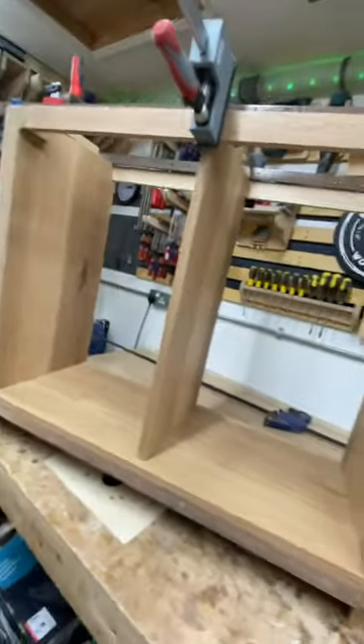I have got it all glued up and assembled, the main carcass anyway.